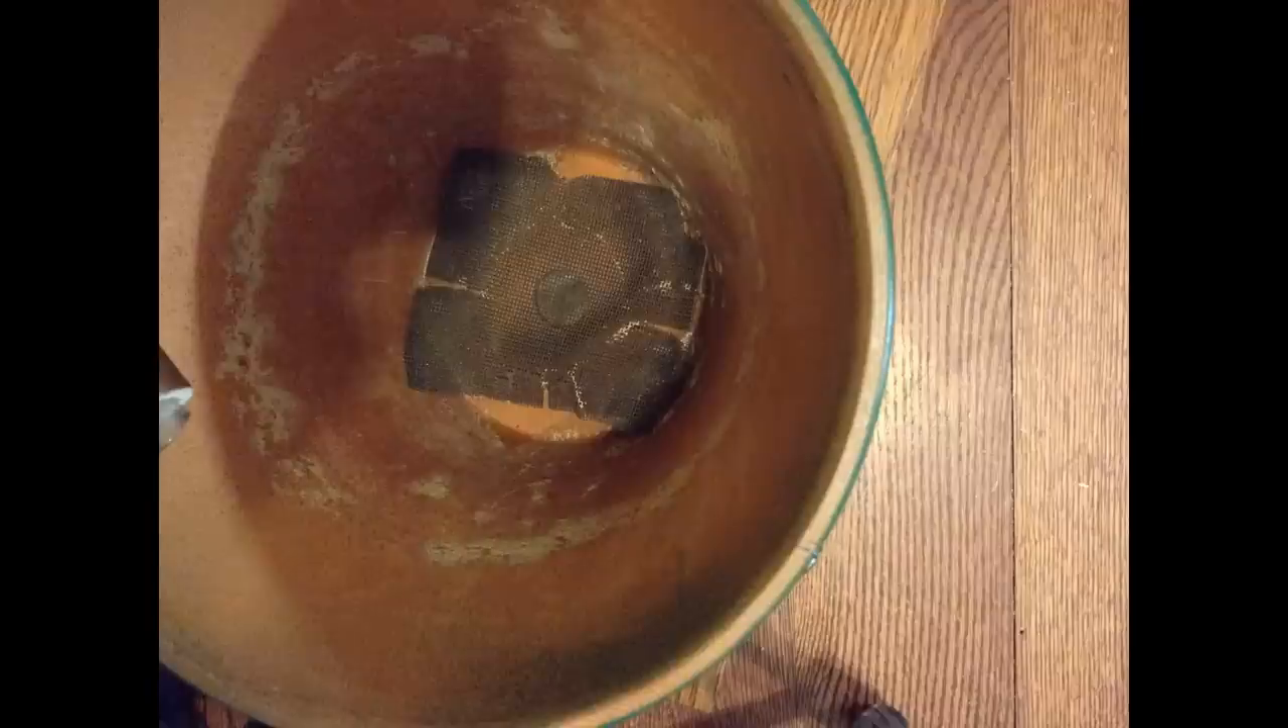The only other functional change I made was to stick a piece of mesh over the hole in the flower pot.